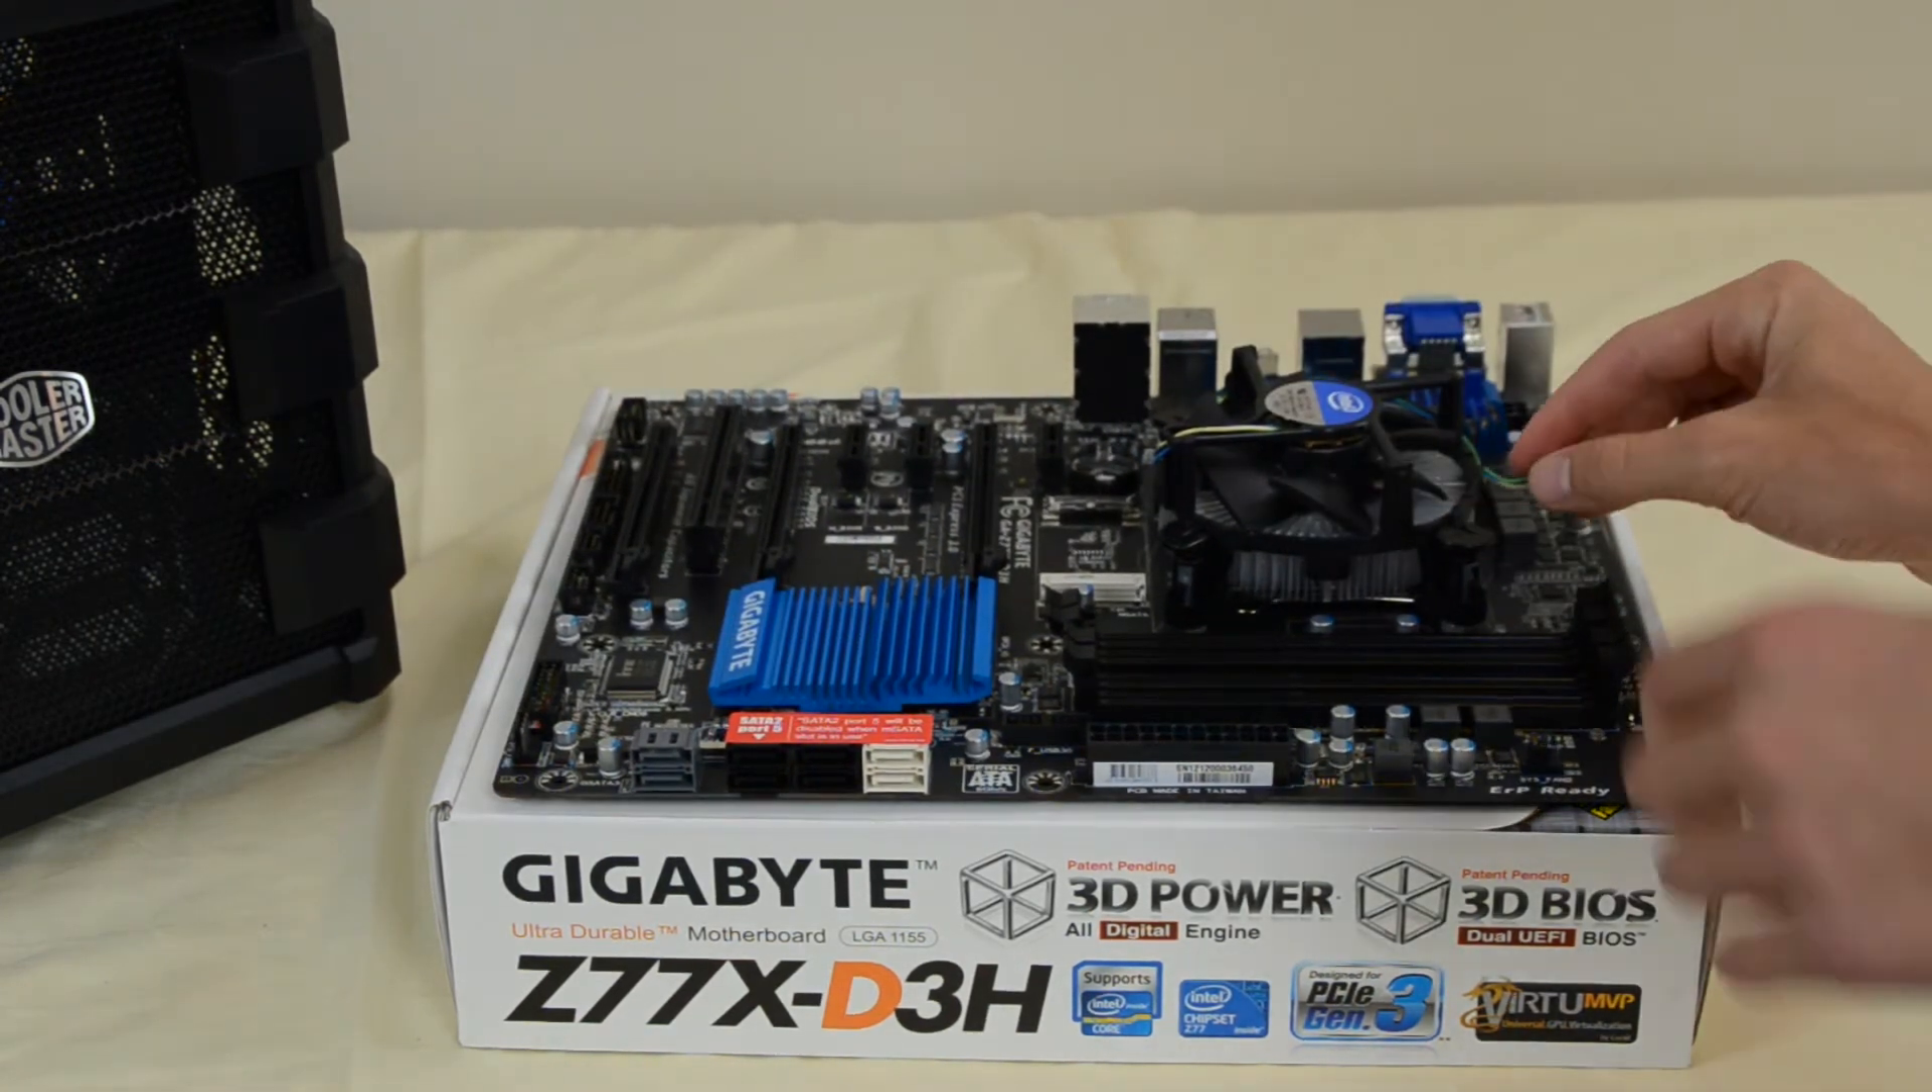And our CPU fan is installed.